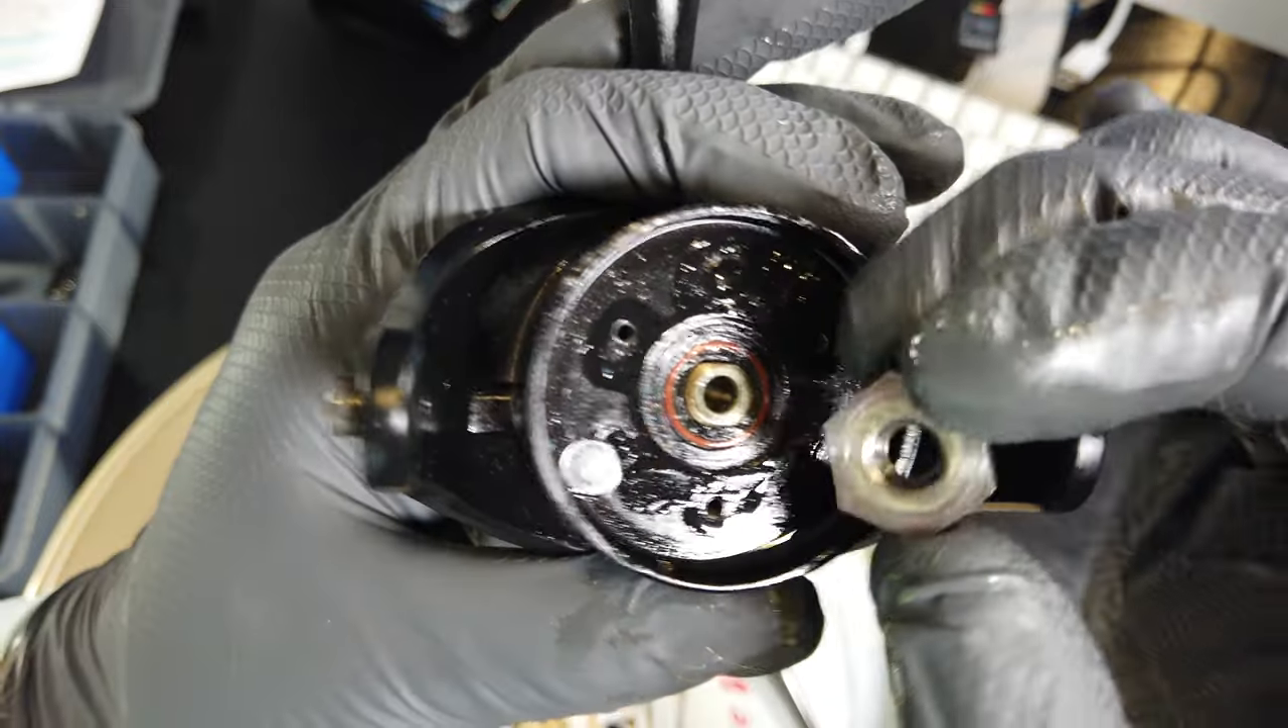And then there we have our pinion gear seal that is now exposed.